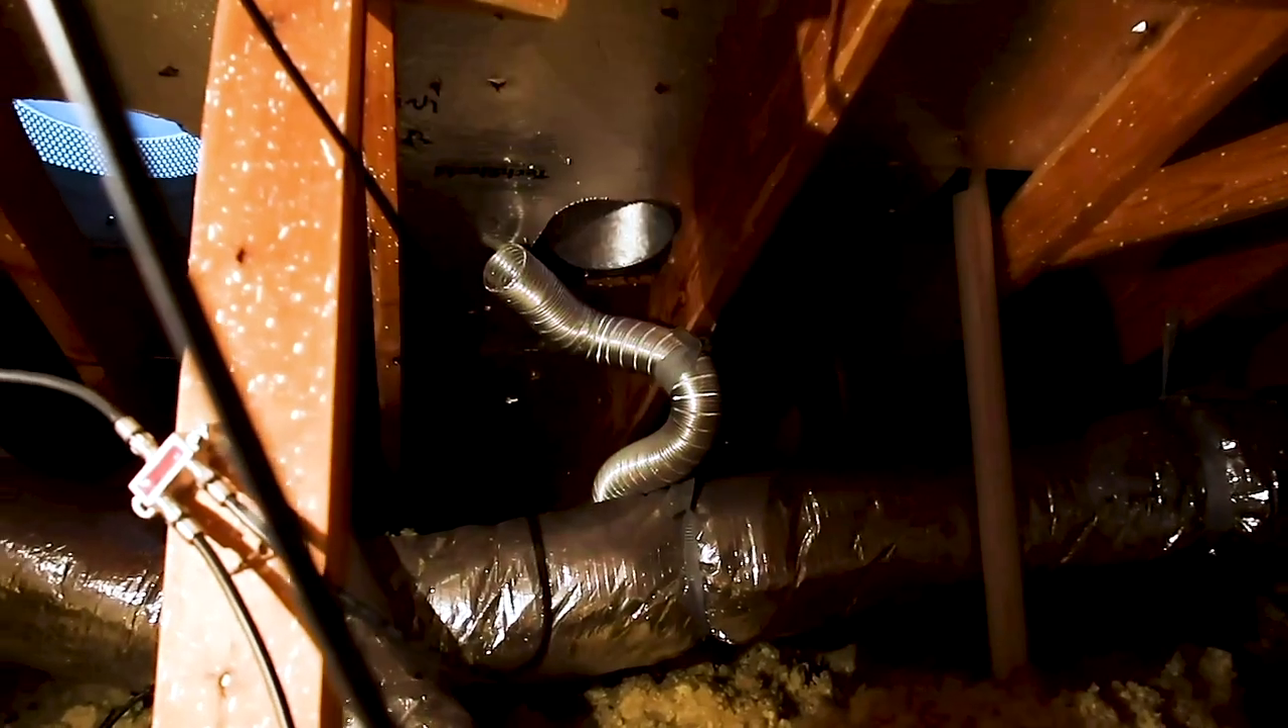You have the mechanical exhaust vents not attached to the vents here.